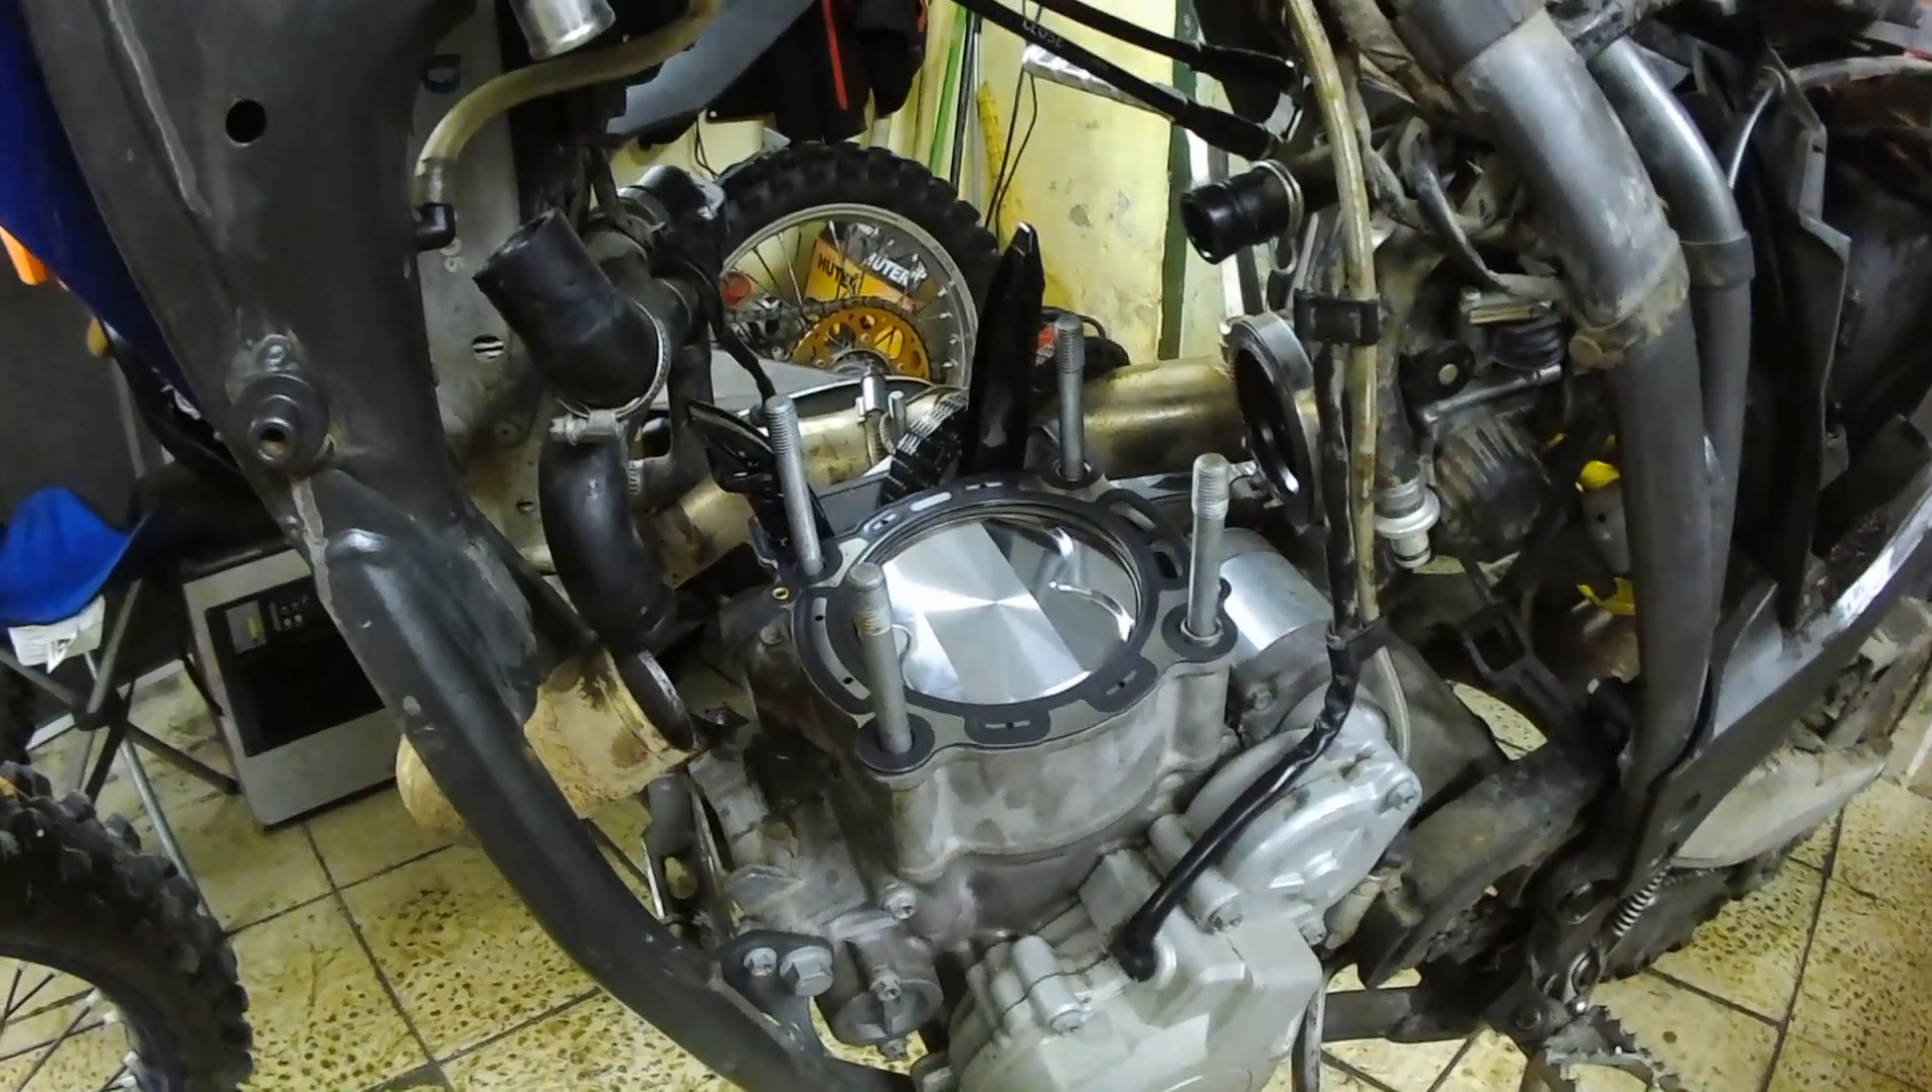Сейчас установил прокладку но предварительно все зачистил перед этим и теперь ставлю голову.